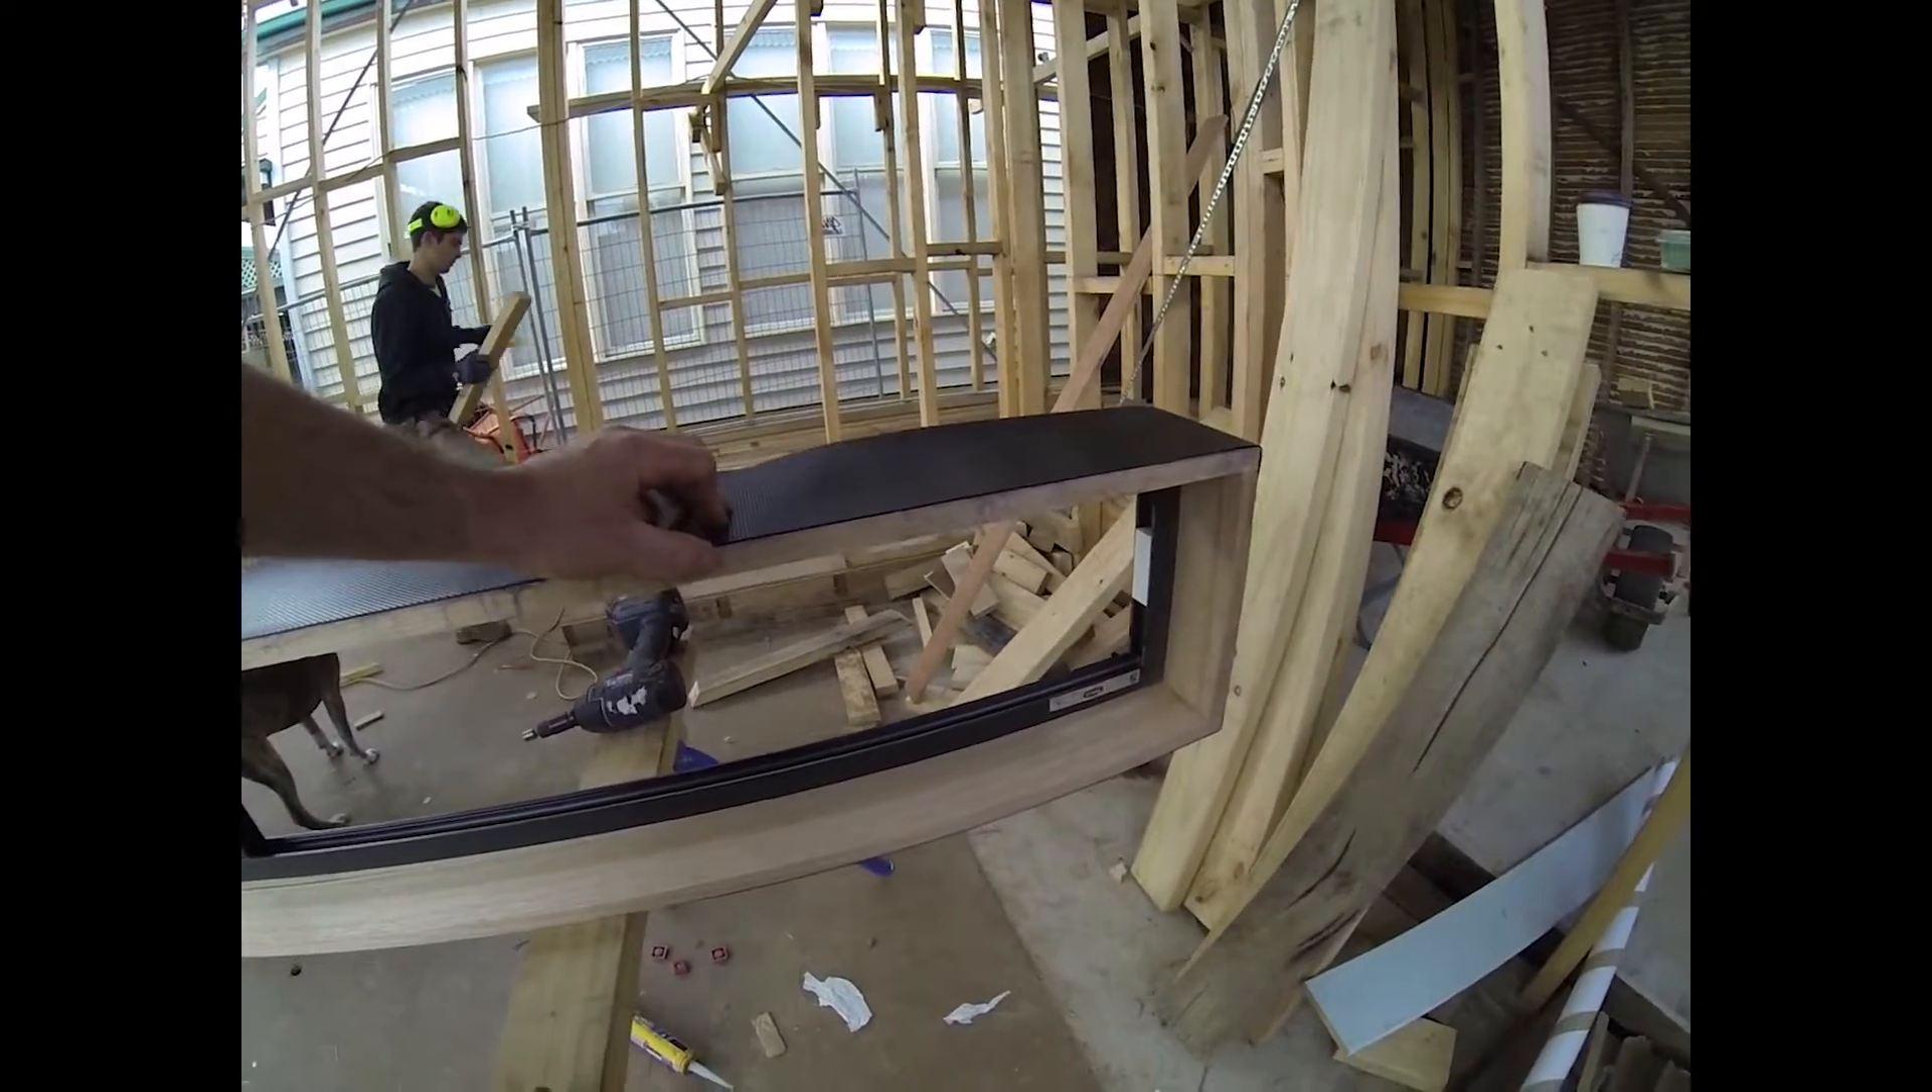Here we have the flashing finished, it's along the back edge.